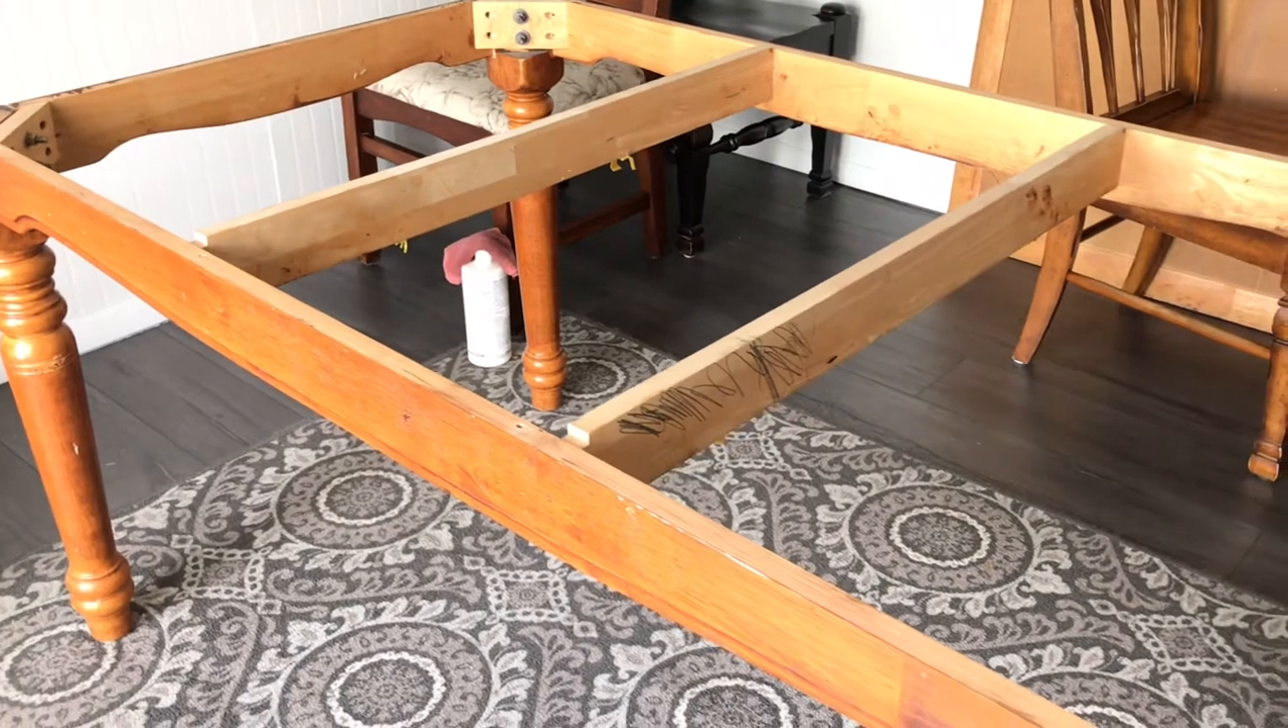This is the foundation of the table without the top.